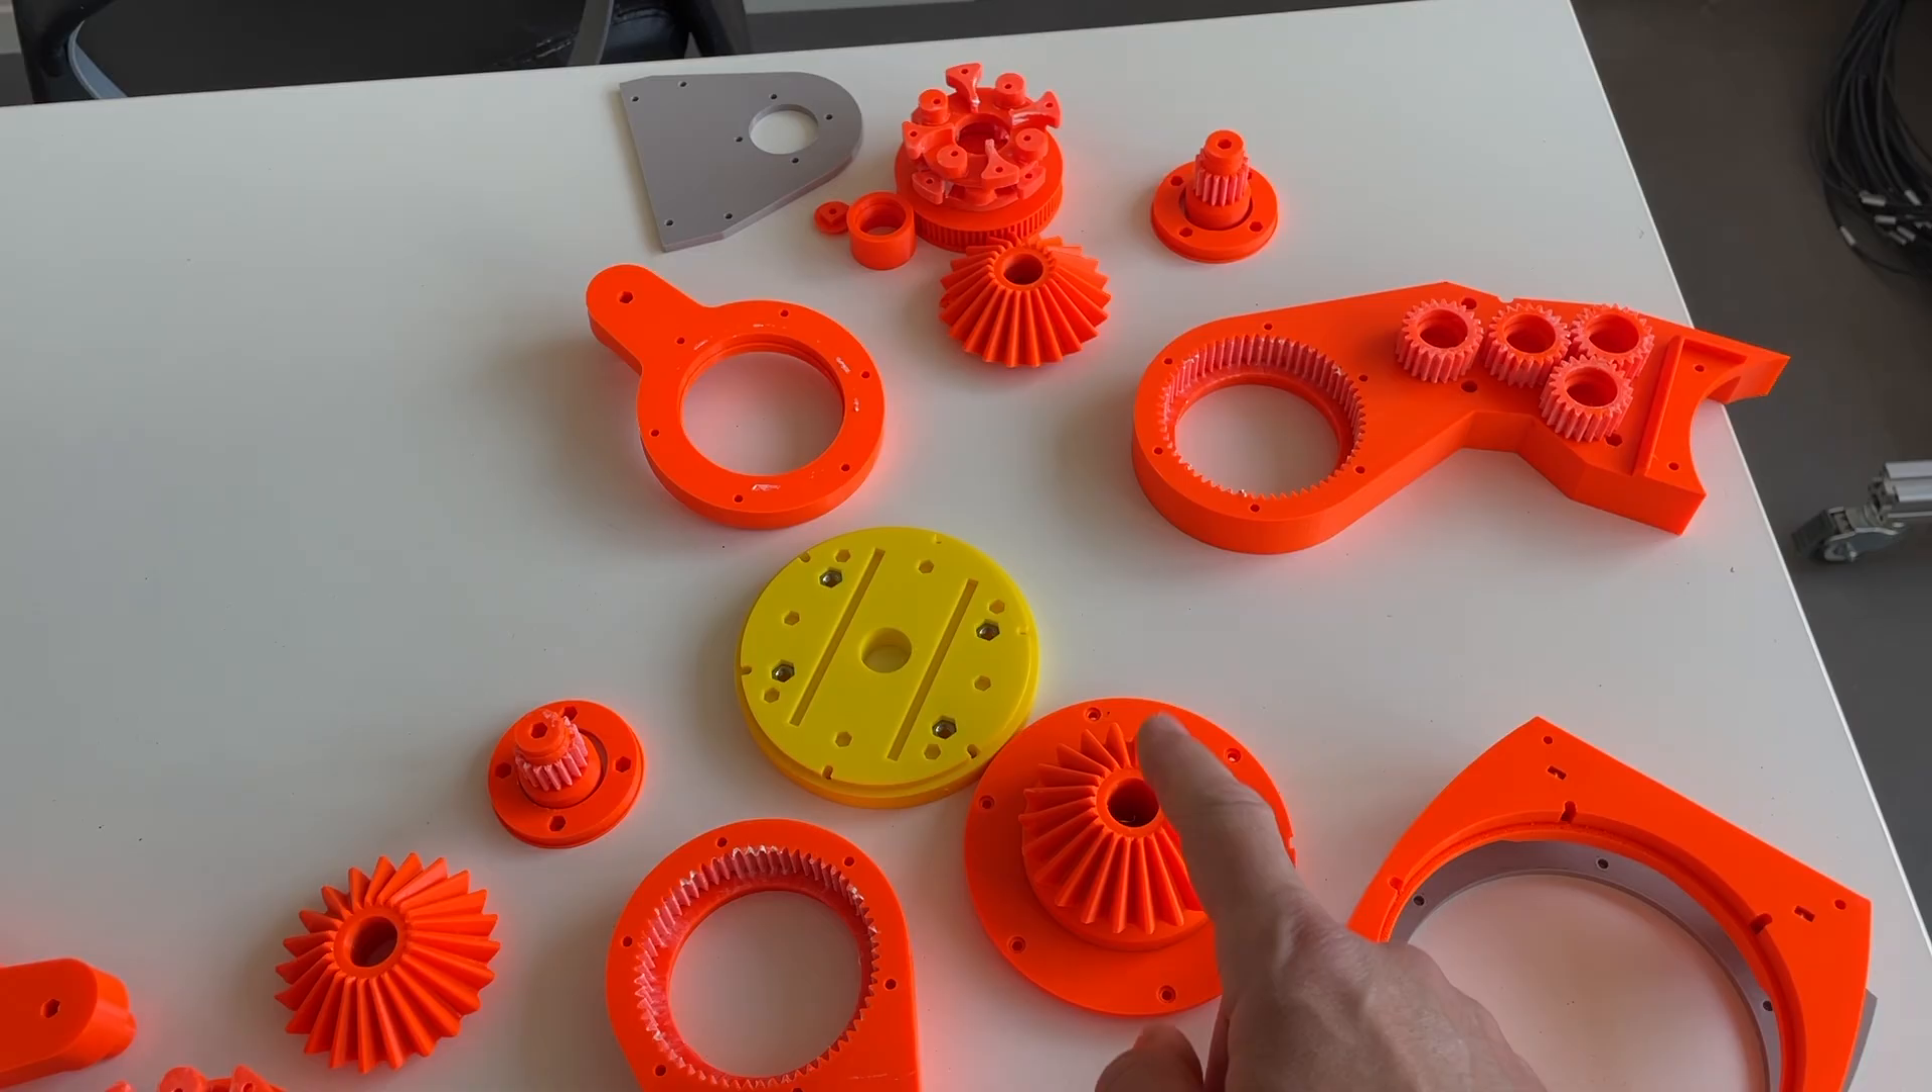I have disassembled completely this module.